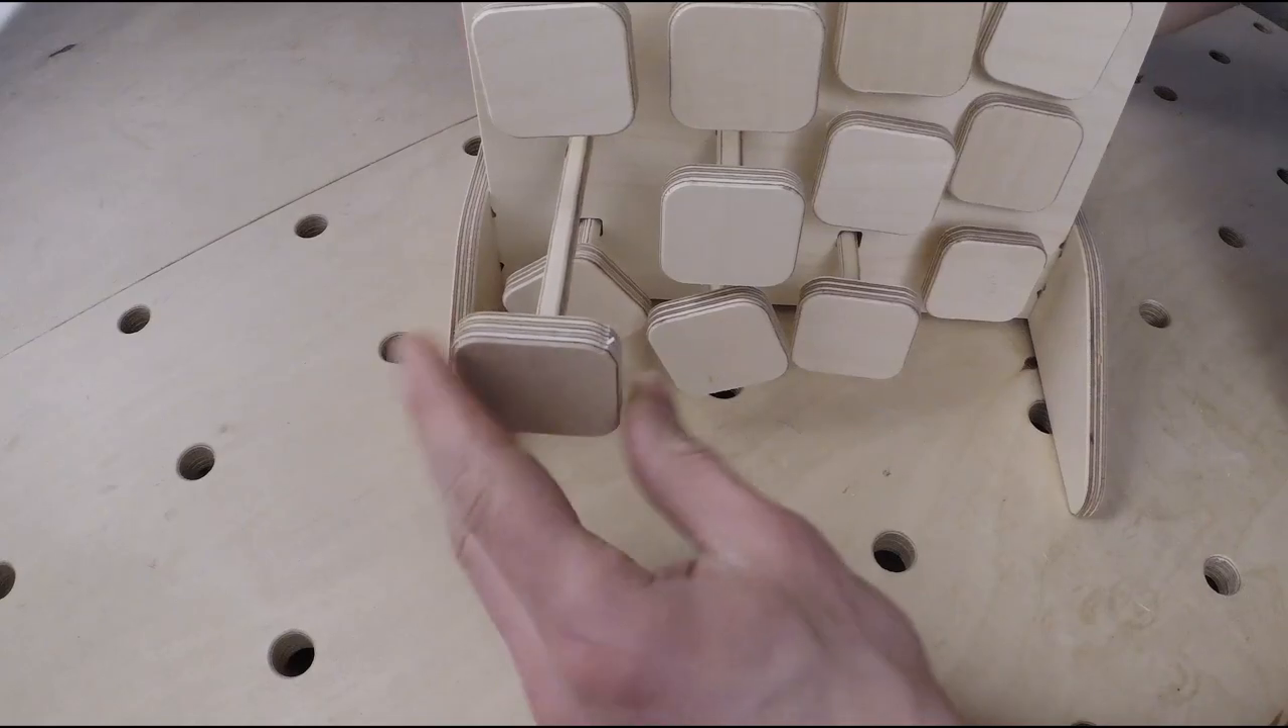After trimming the edges and assembling the test pin art frame I could attach 16 pins to the prototype.